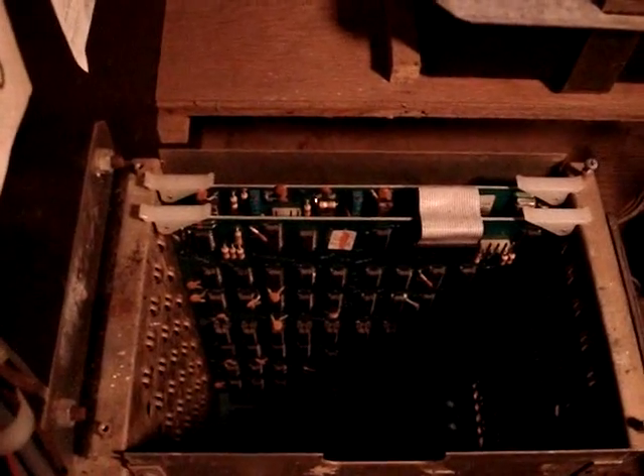Okay we'll now have the XY boards installed in the proper slots all the way in the back of the cage so that part's done.